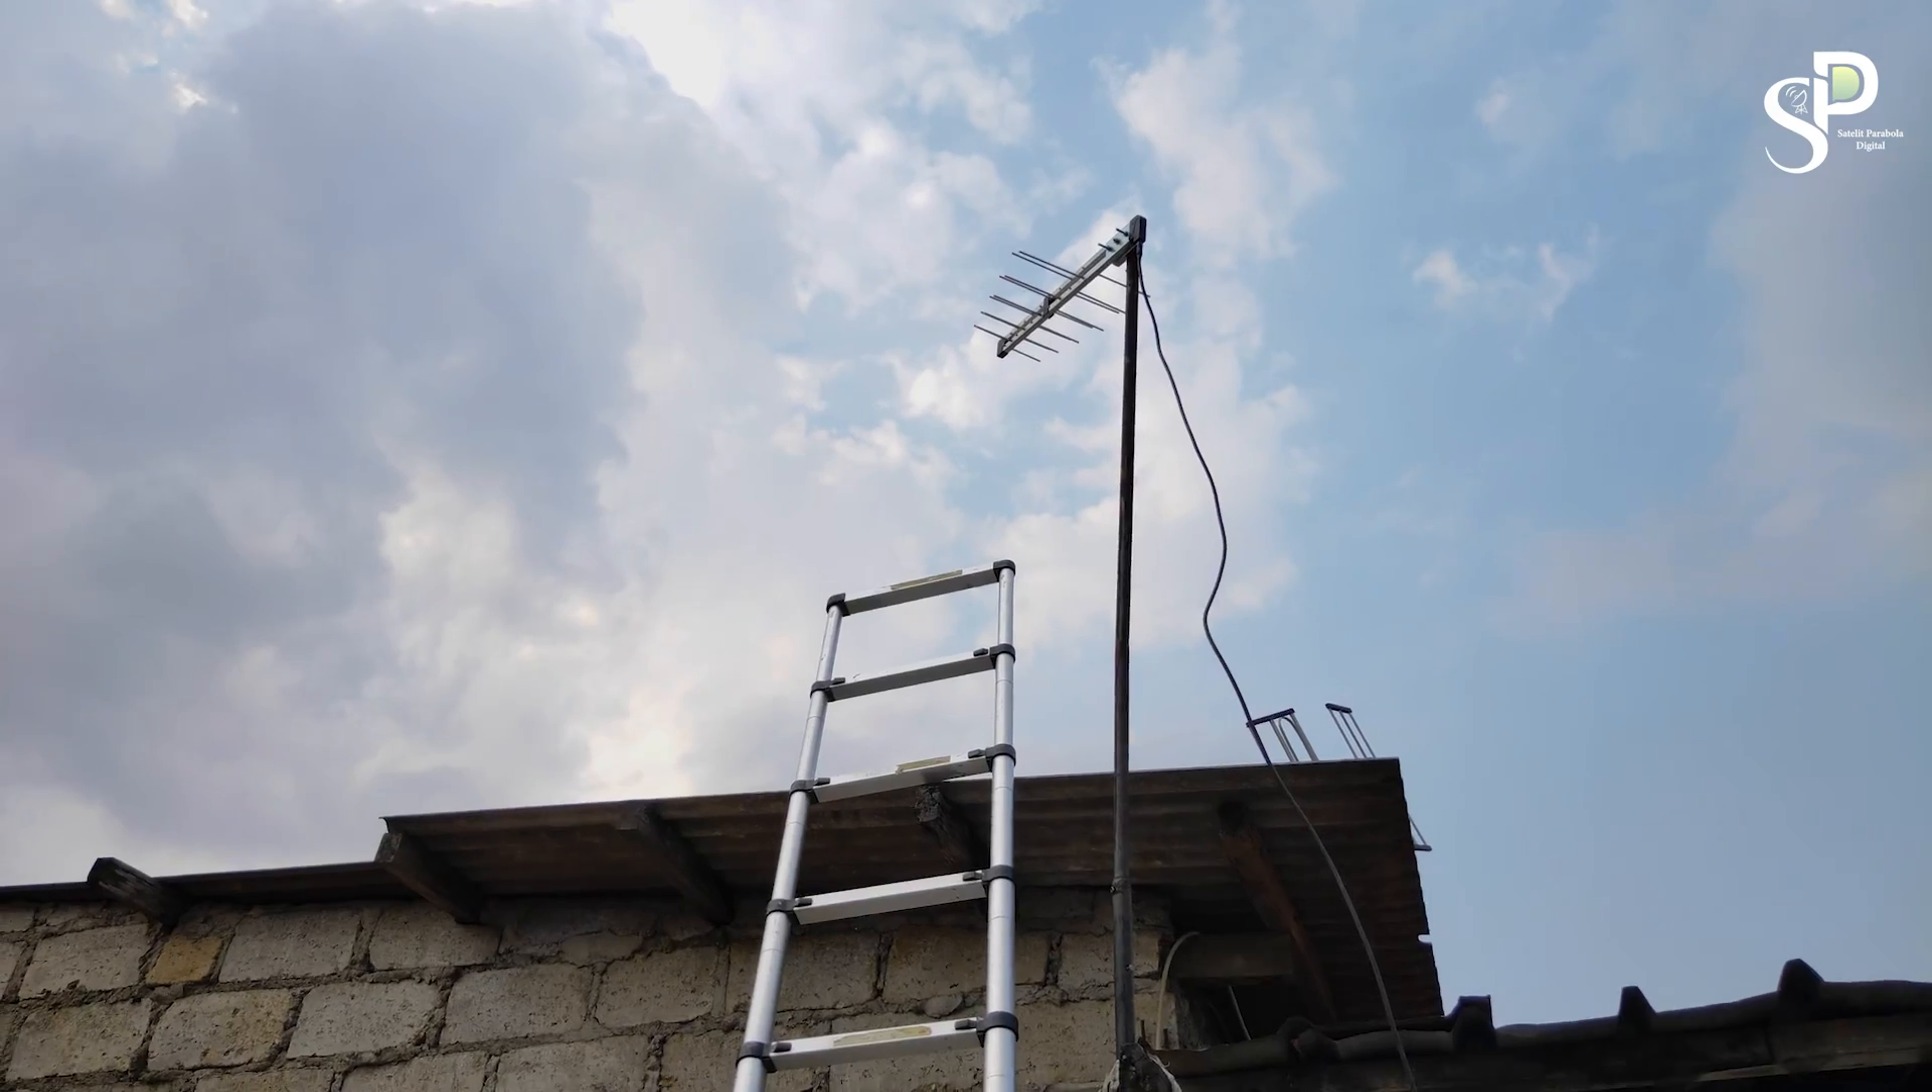Oke jadi ini sudah terpasang antenanya.